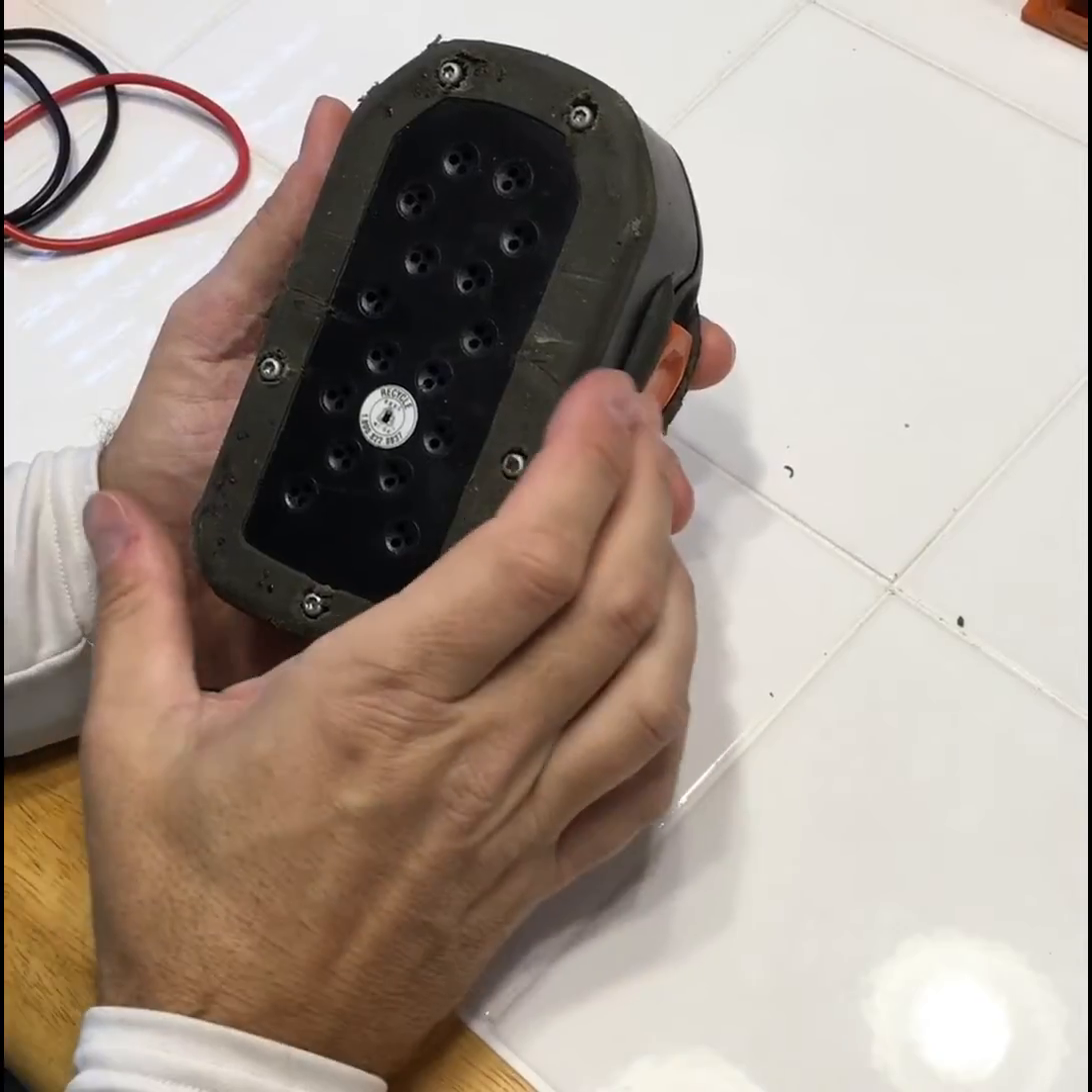So as you can see the five screws are there and now I will proceed to just go ahead and pull those out the rest of the way and then I will come right back to you.